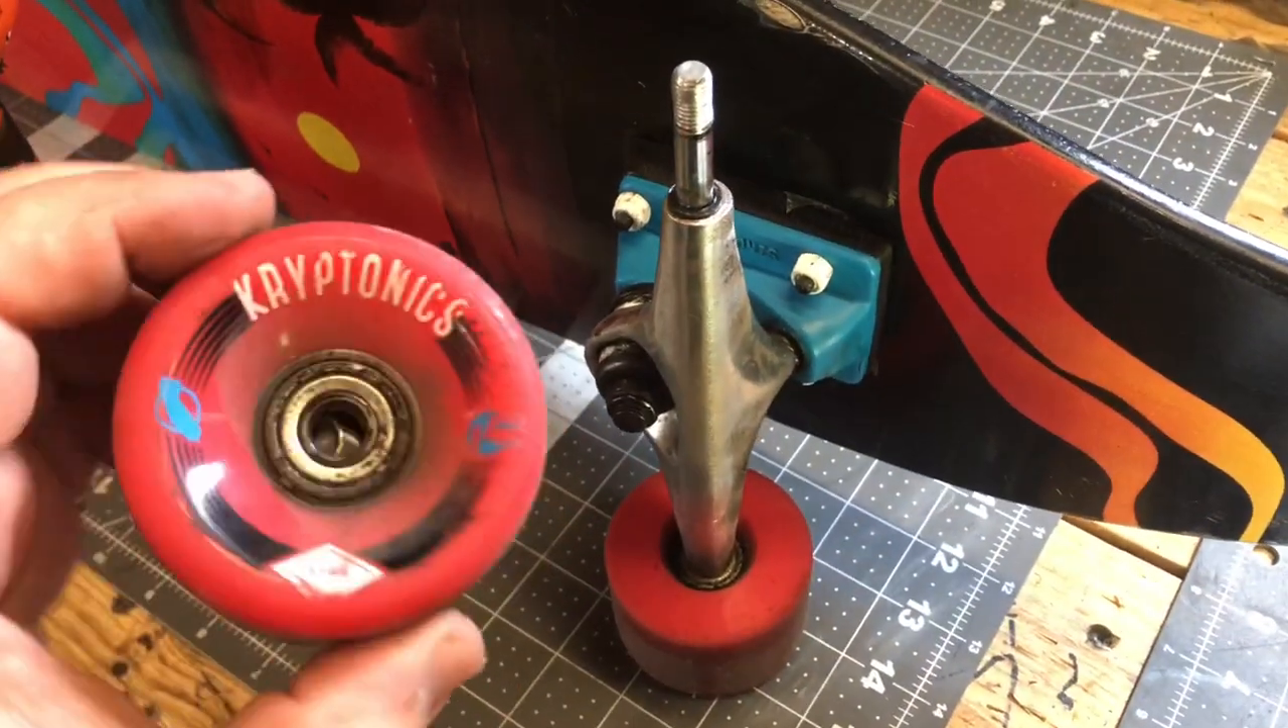So here we have the wheel removed from the truck.